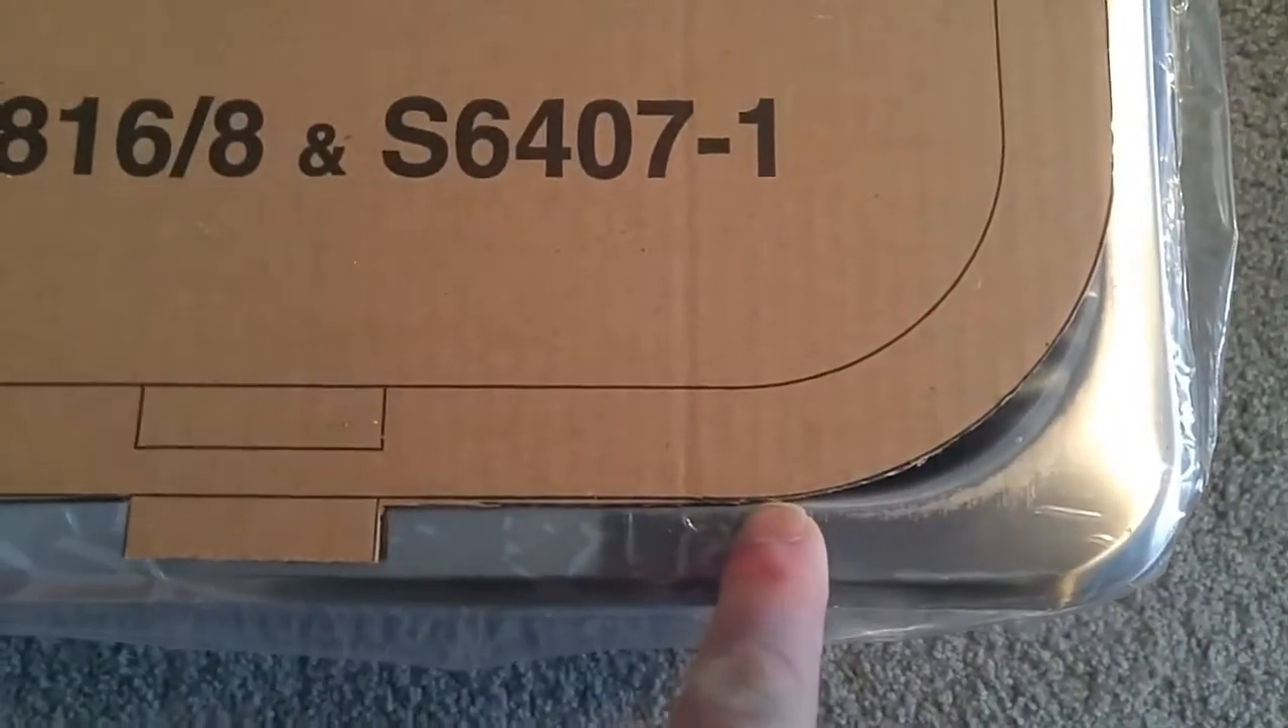The template does not match the shape of the sink.